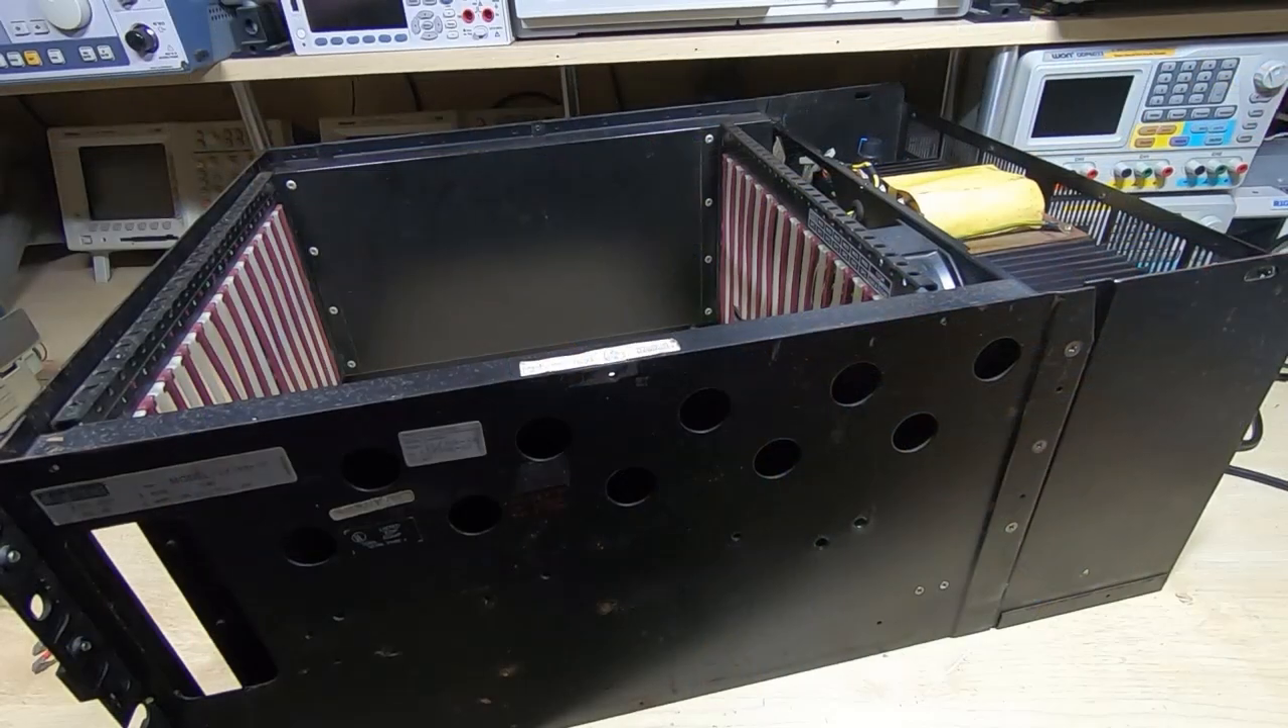So that's the main chassis and the power supply reunited.